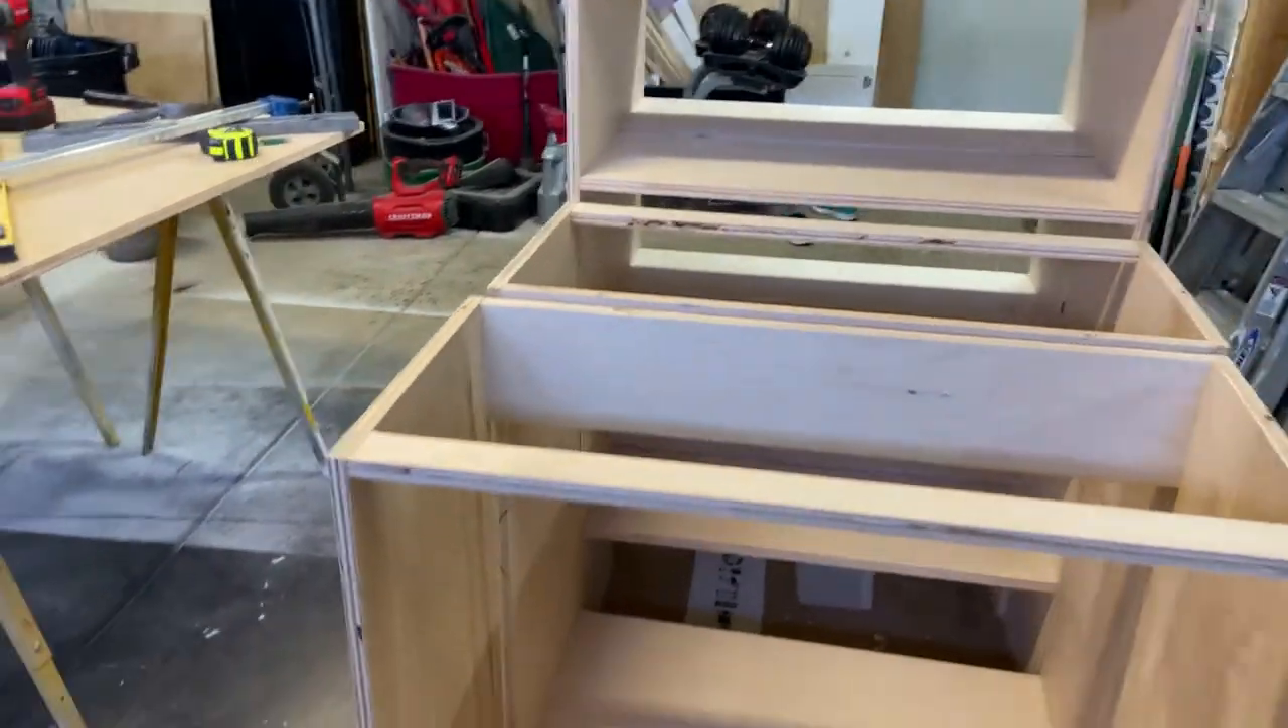Okay, we've got the lower cabinets all built.